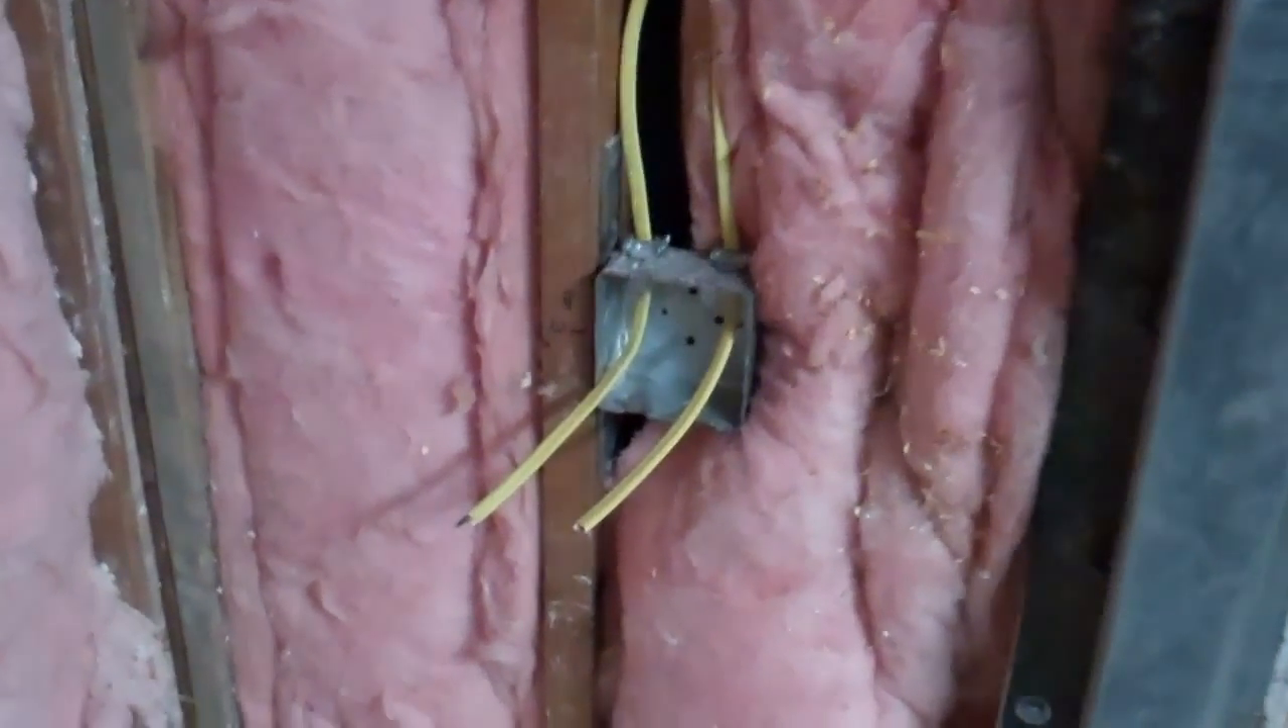Yeah, I got all of the 110 volt plug sockets wired except this one.